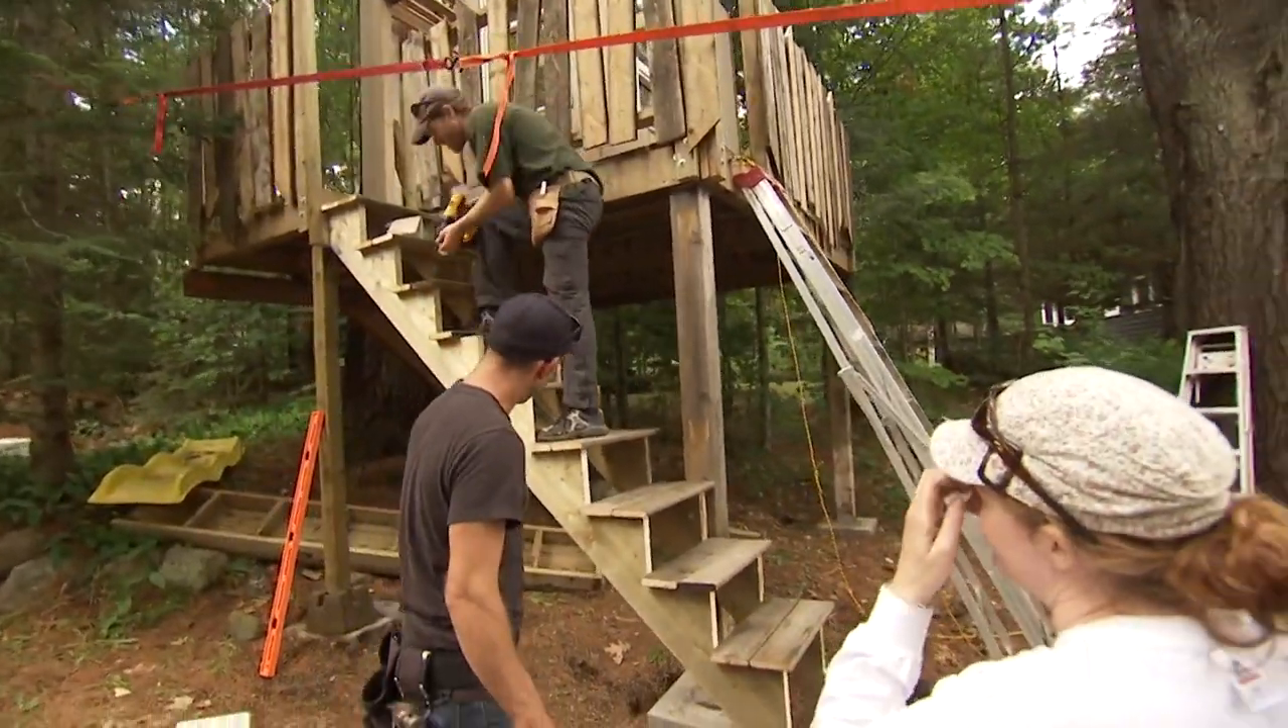My engineering slash pilot husband has installed a beautiful set of stairs.